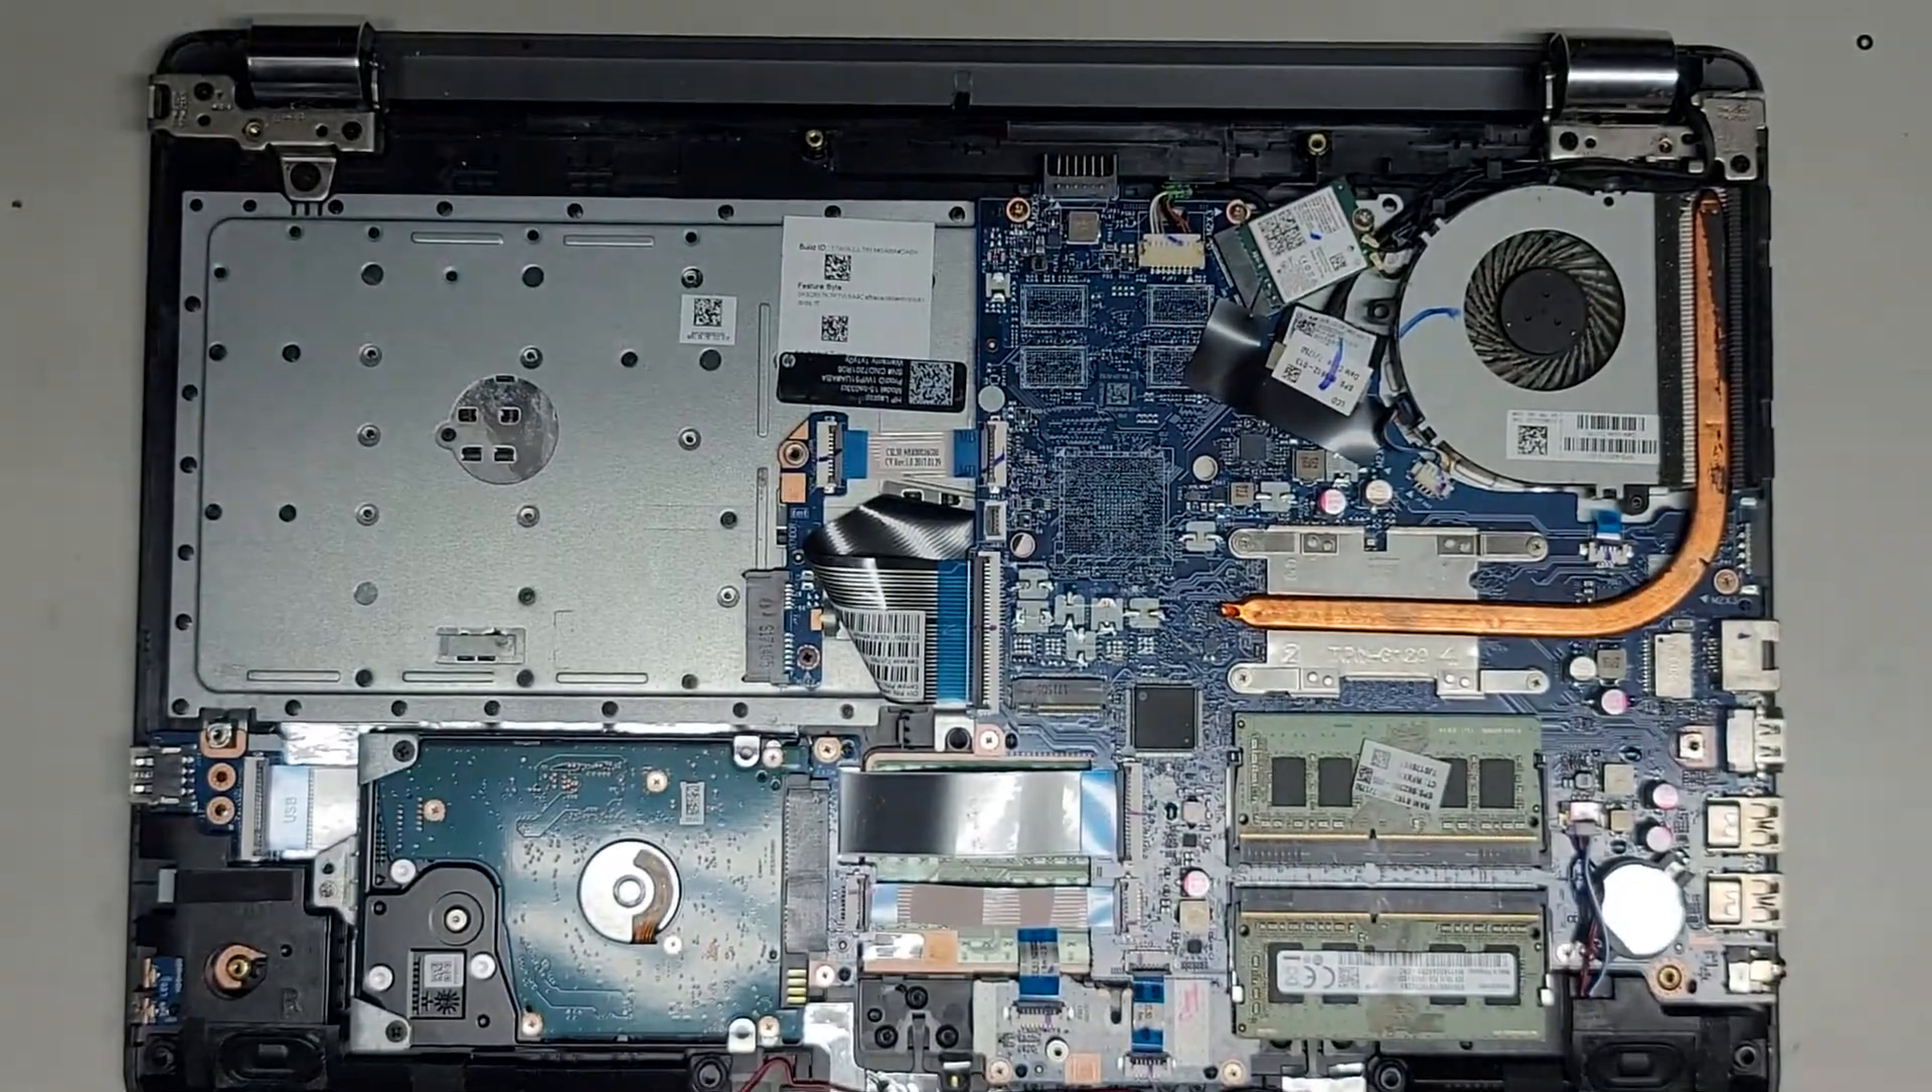We got this bottom cover off, just like that.